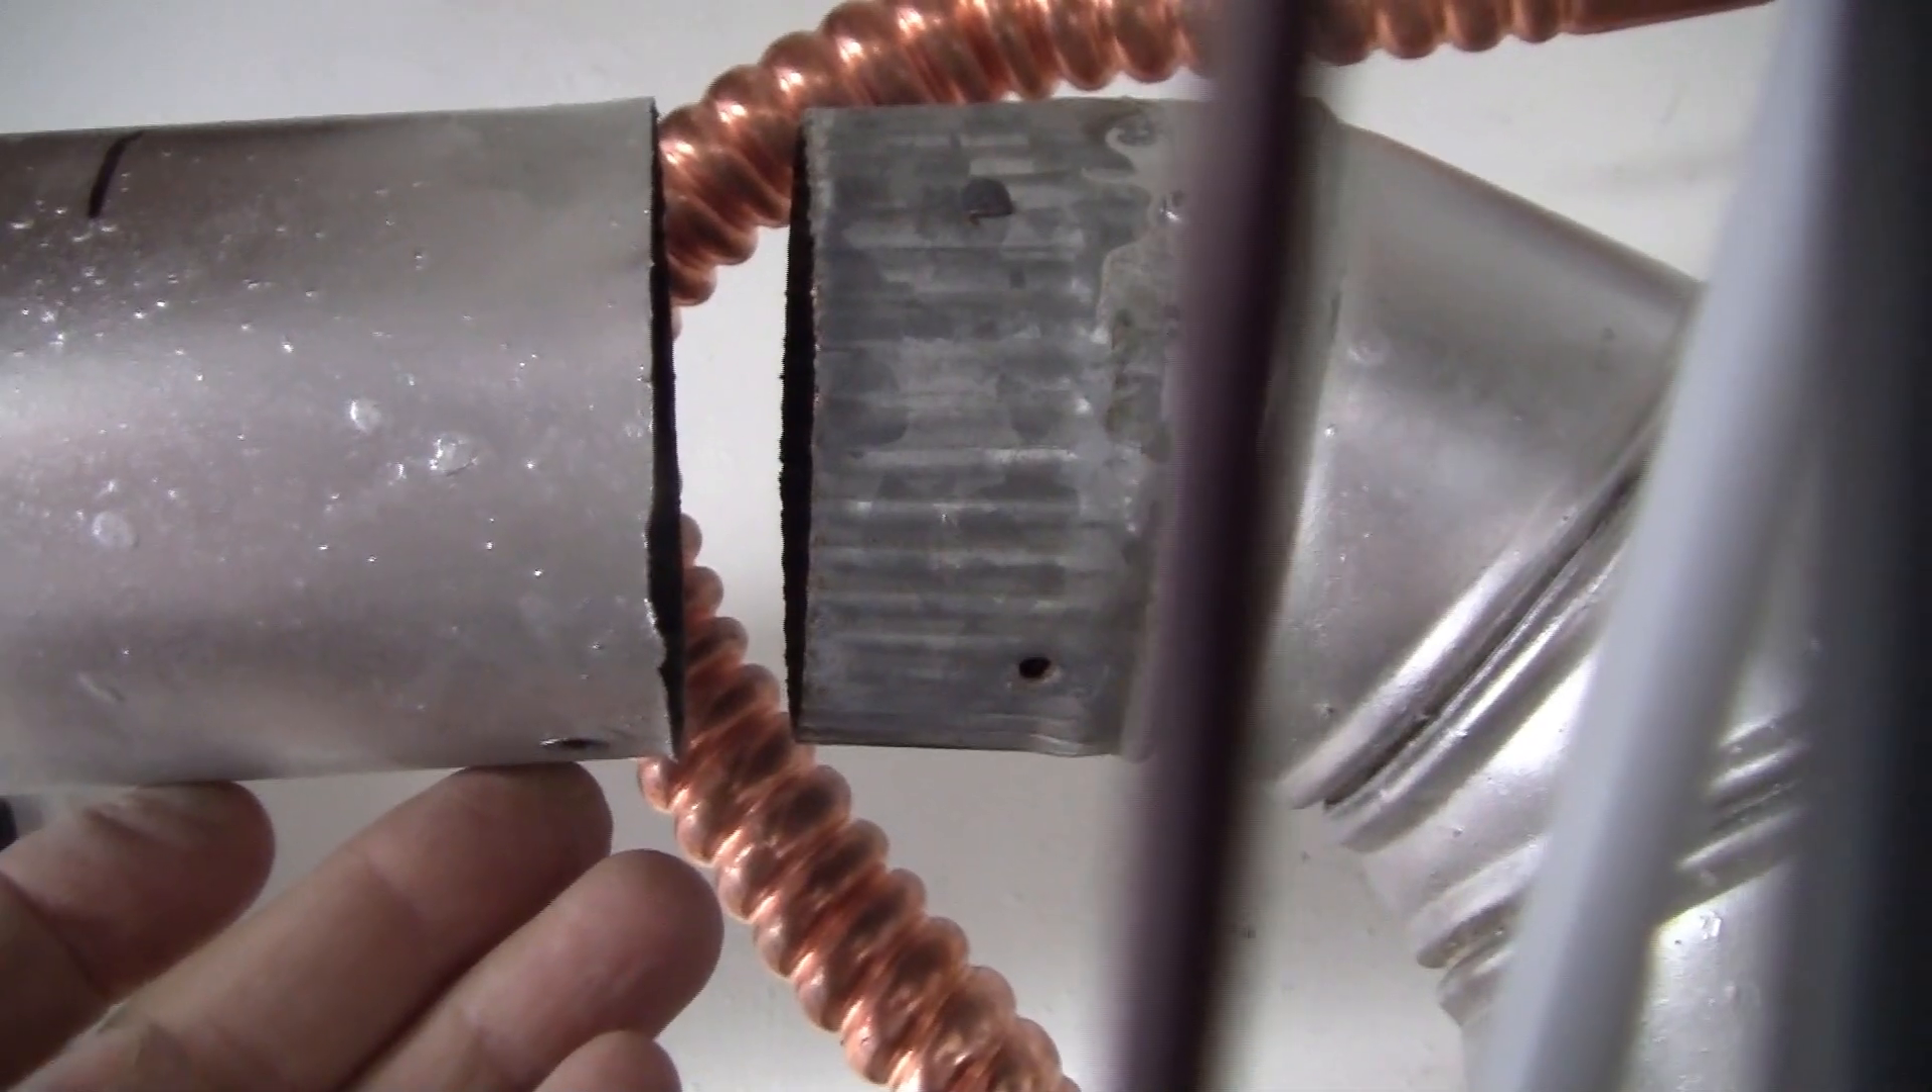And here's the issue. Your issue is that you have a gap. This pipe is short by approximately an inch and a half to two inches.